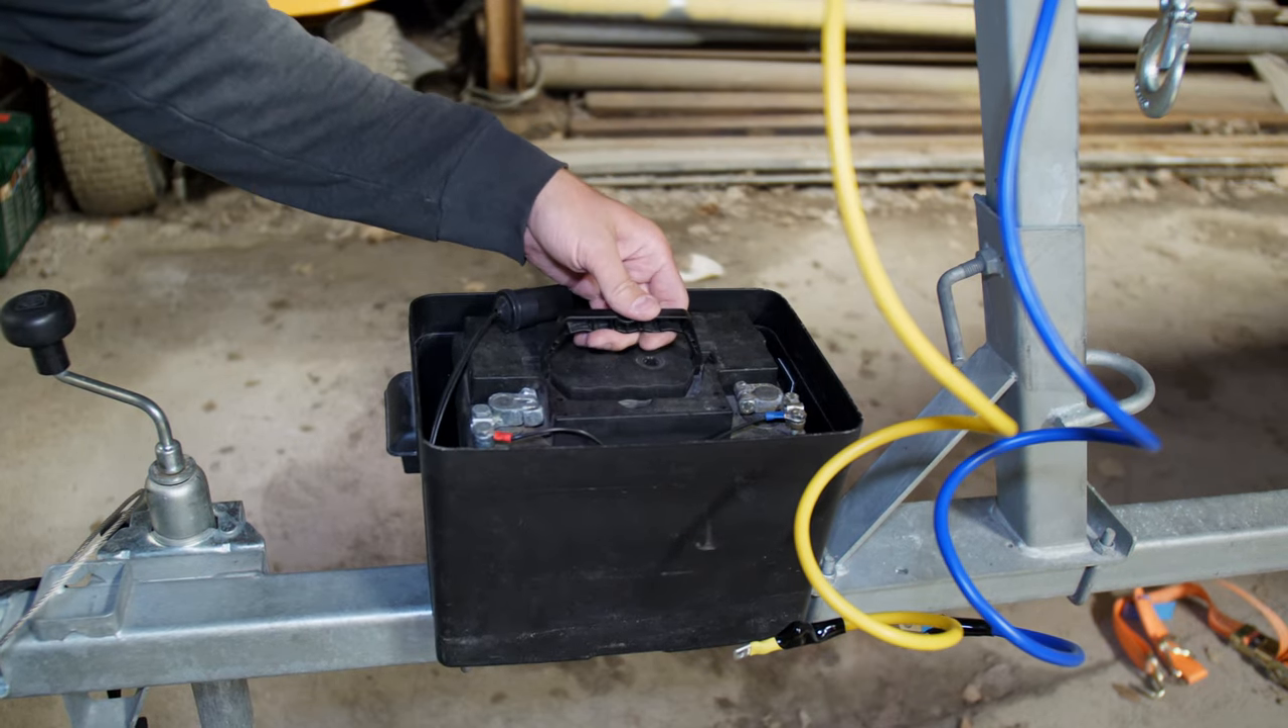So putting down the battery here. See if it fits. And it does fit perfectly.